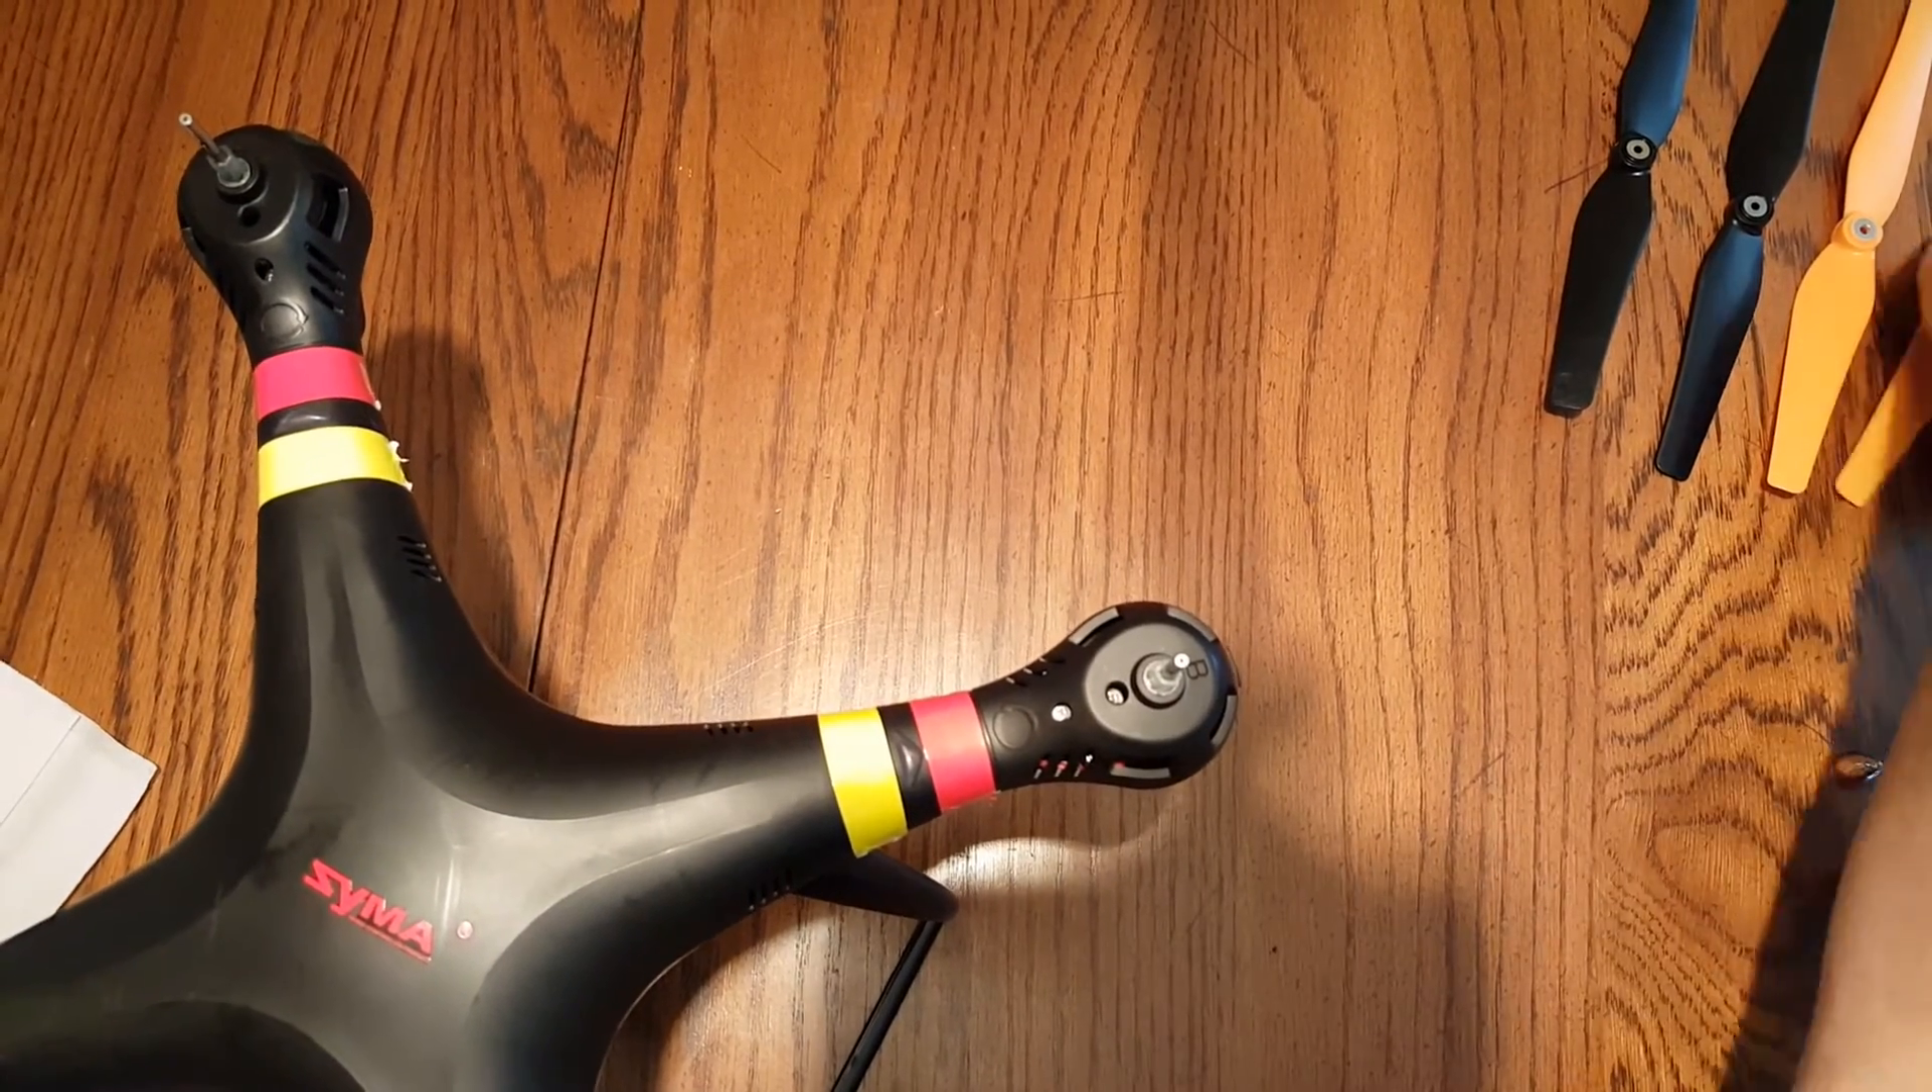Now we just got to put the props back on and then we can test it.